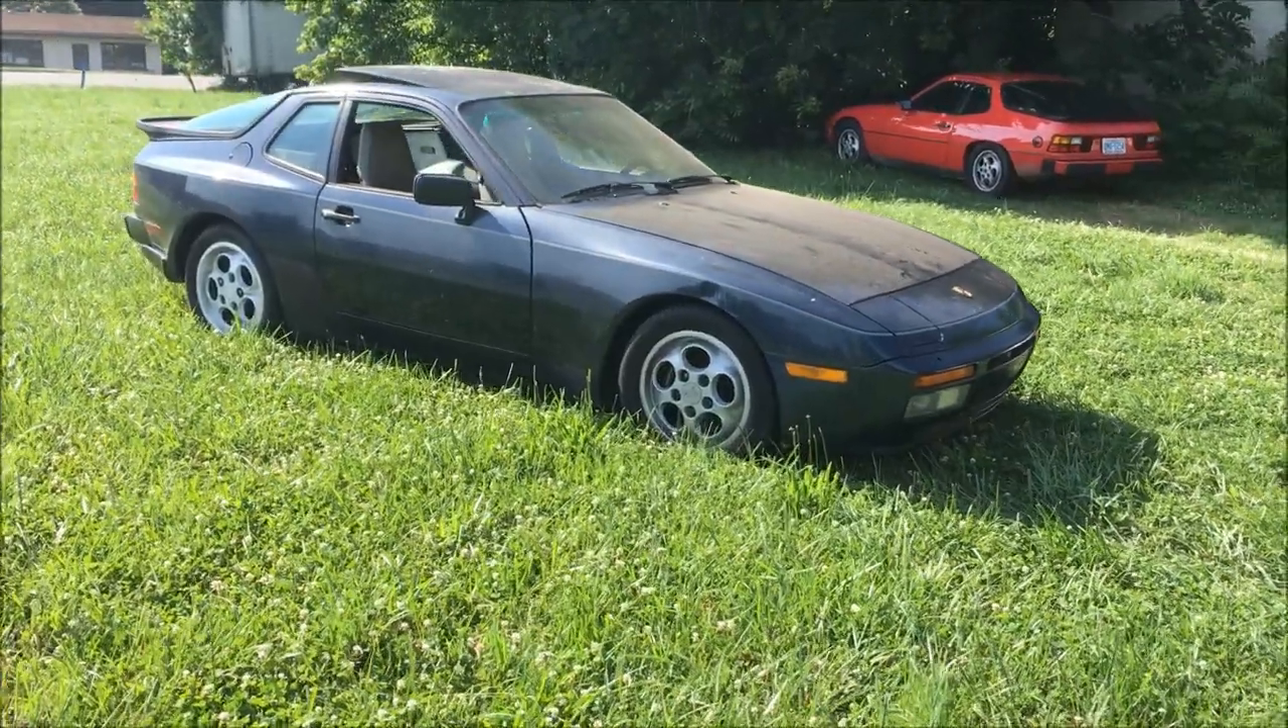So alright, I got the front wheels put on last night and I actually got to drive it around a little.